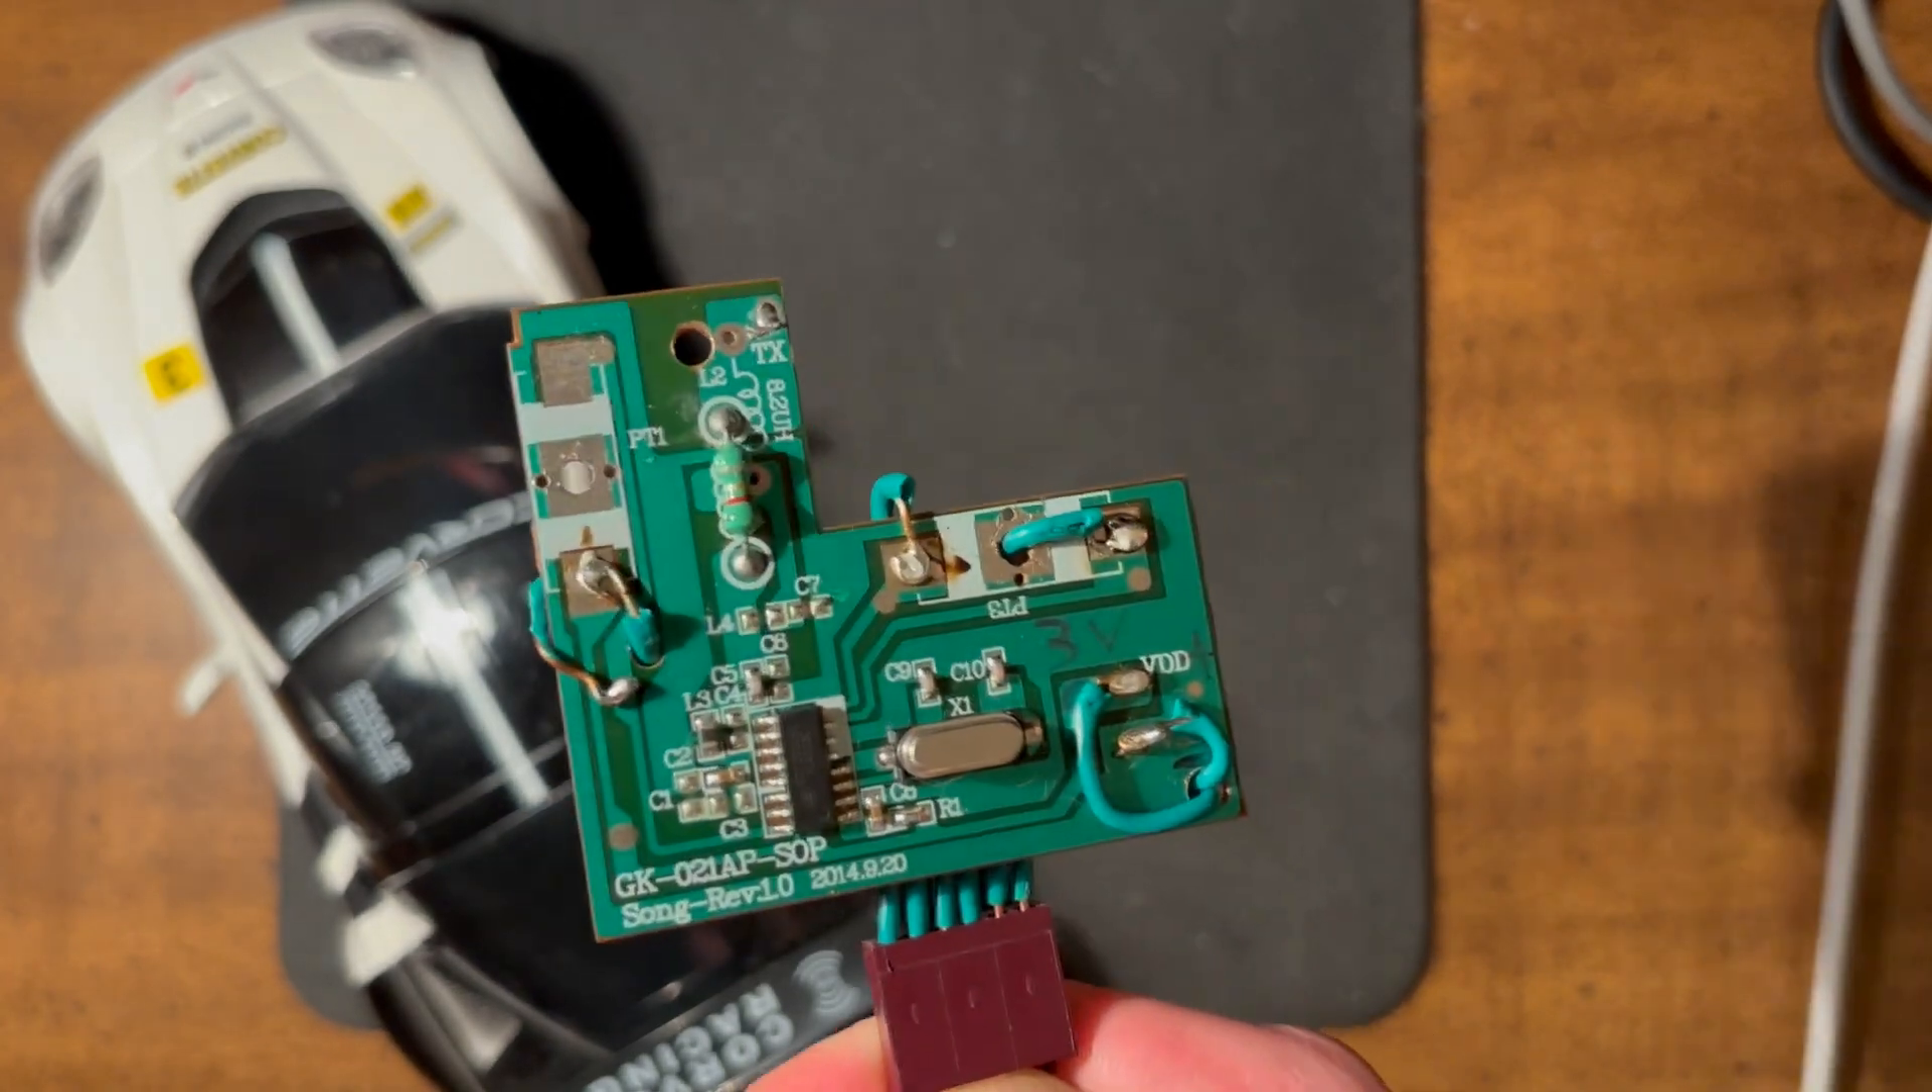As you might notice, the circuit board already has wires soldered to it and that's because I decided I was going to connect the internals of this remote to something else to make it continue to work.